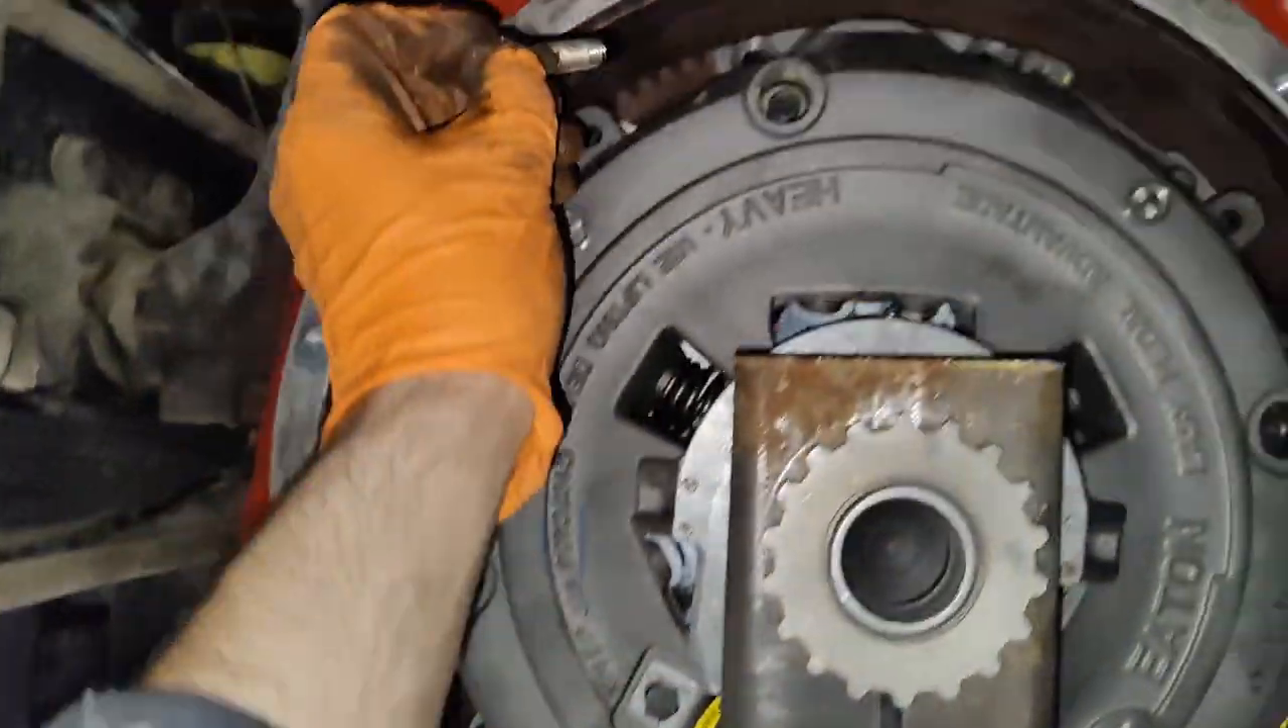Now the clutch it's in its position.